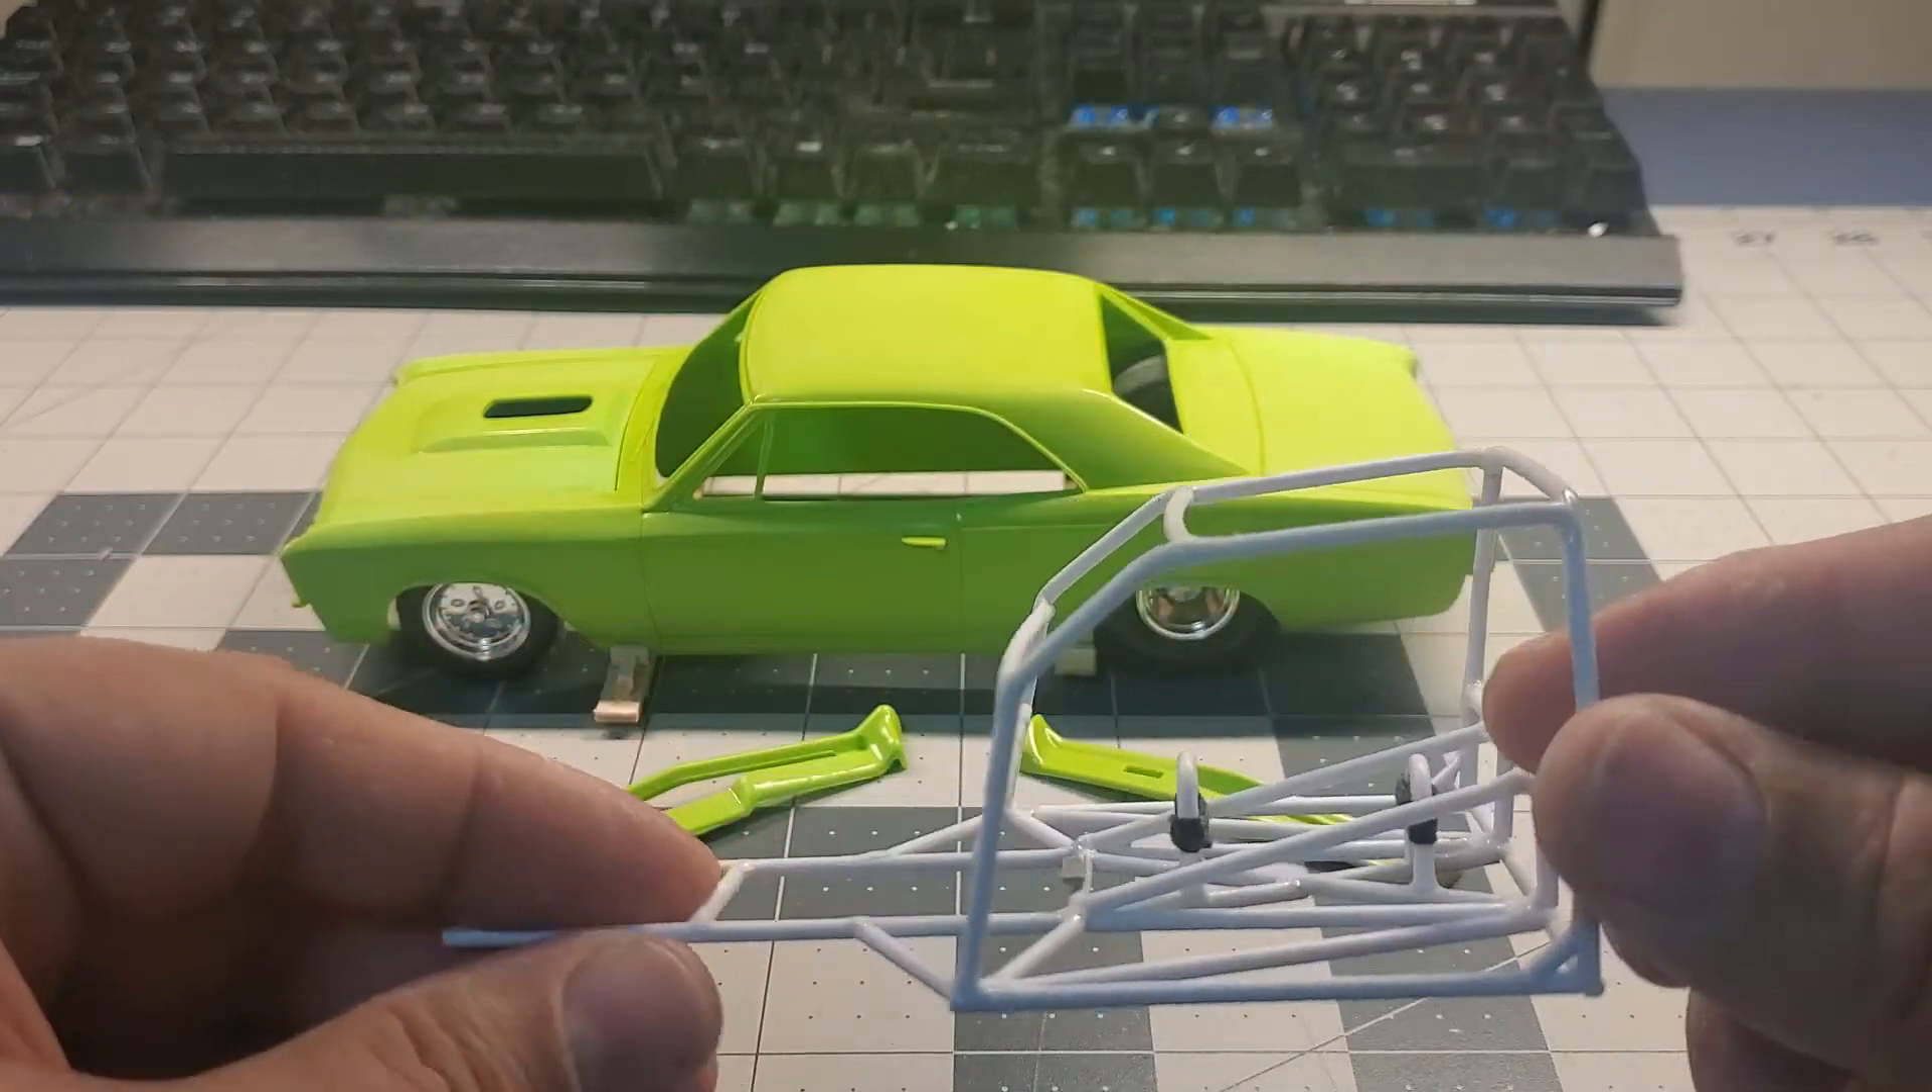I have scratch built the front half of a roll cage here.